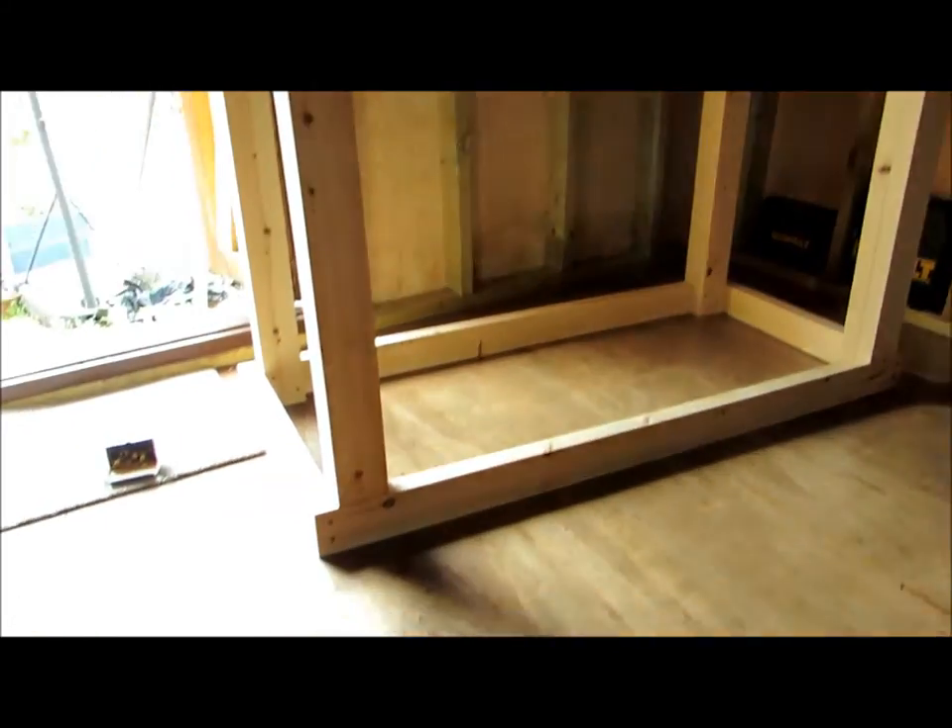Legs are in.